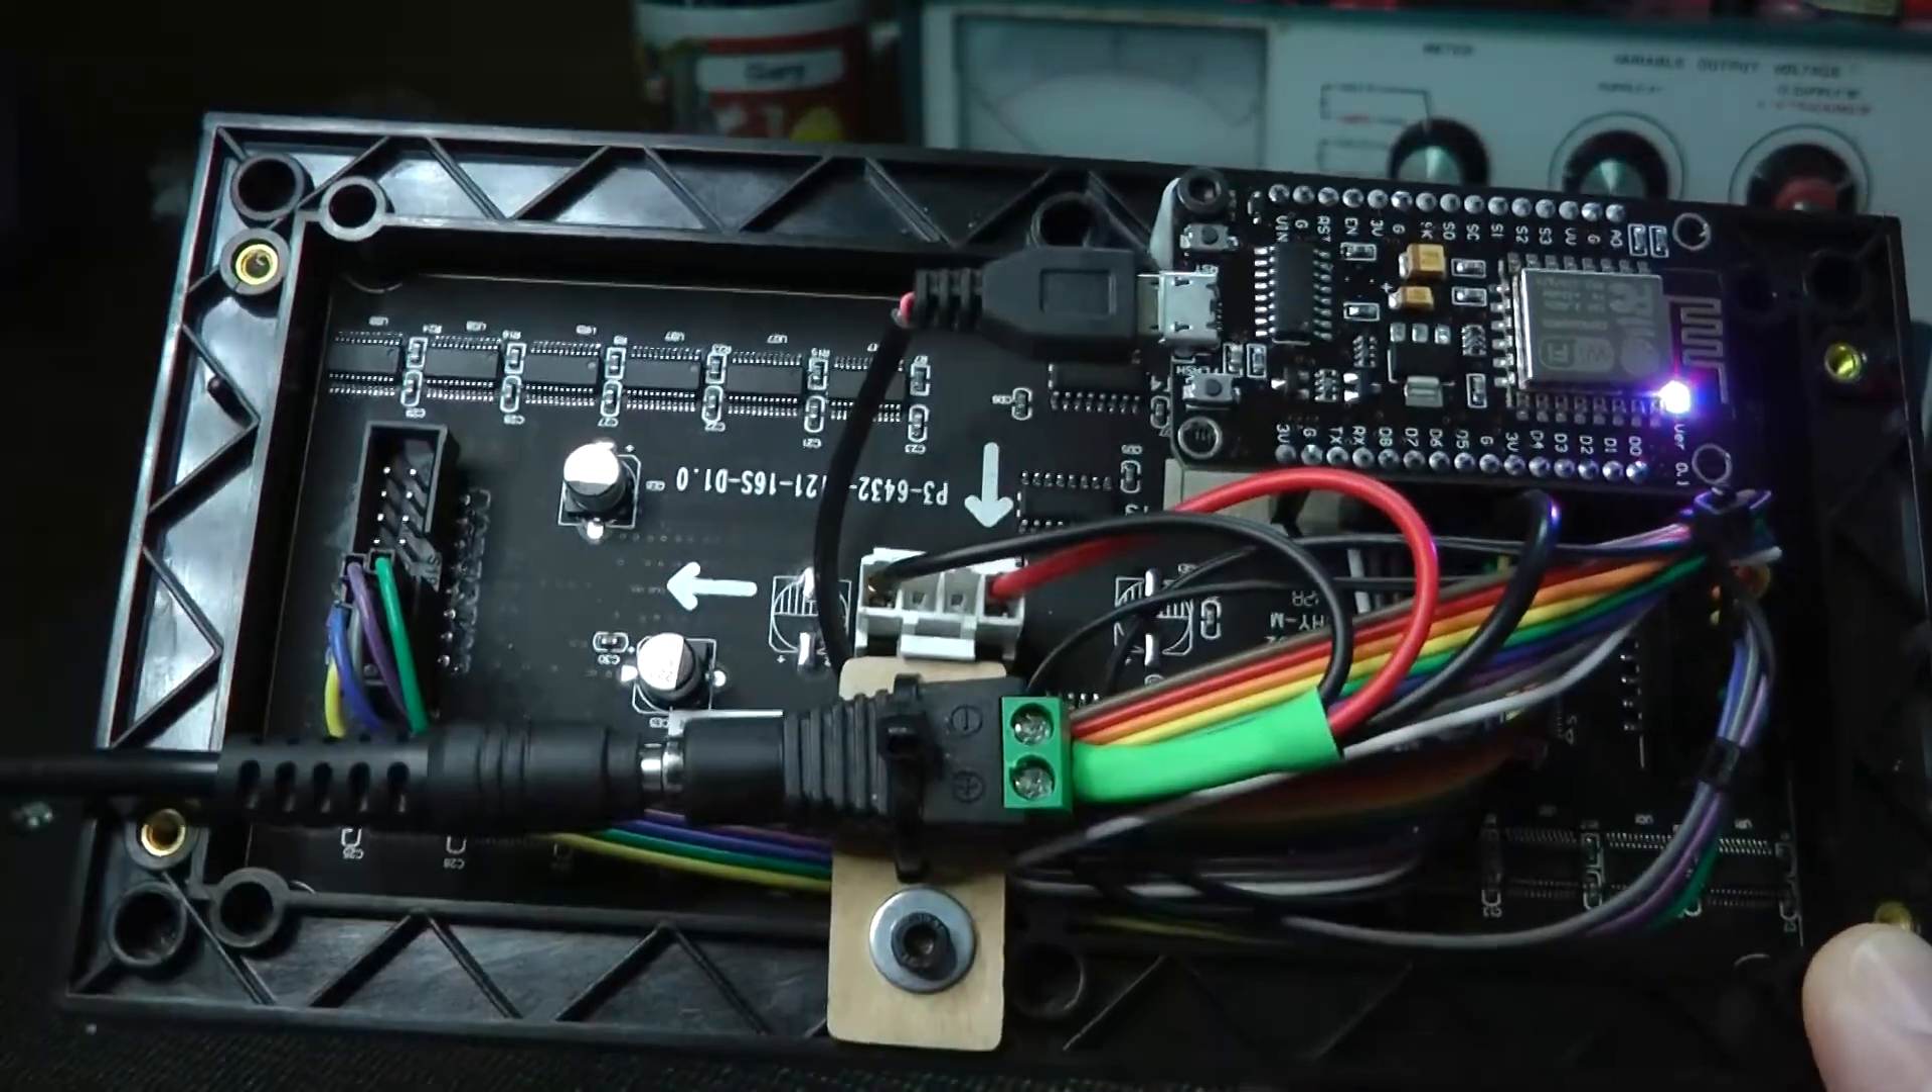And then I just used a cable tie to hold this connector so that it doesn't wobble around.